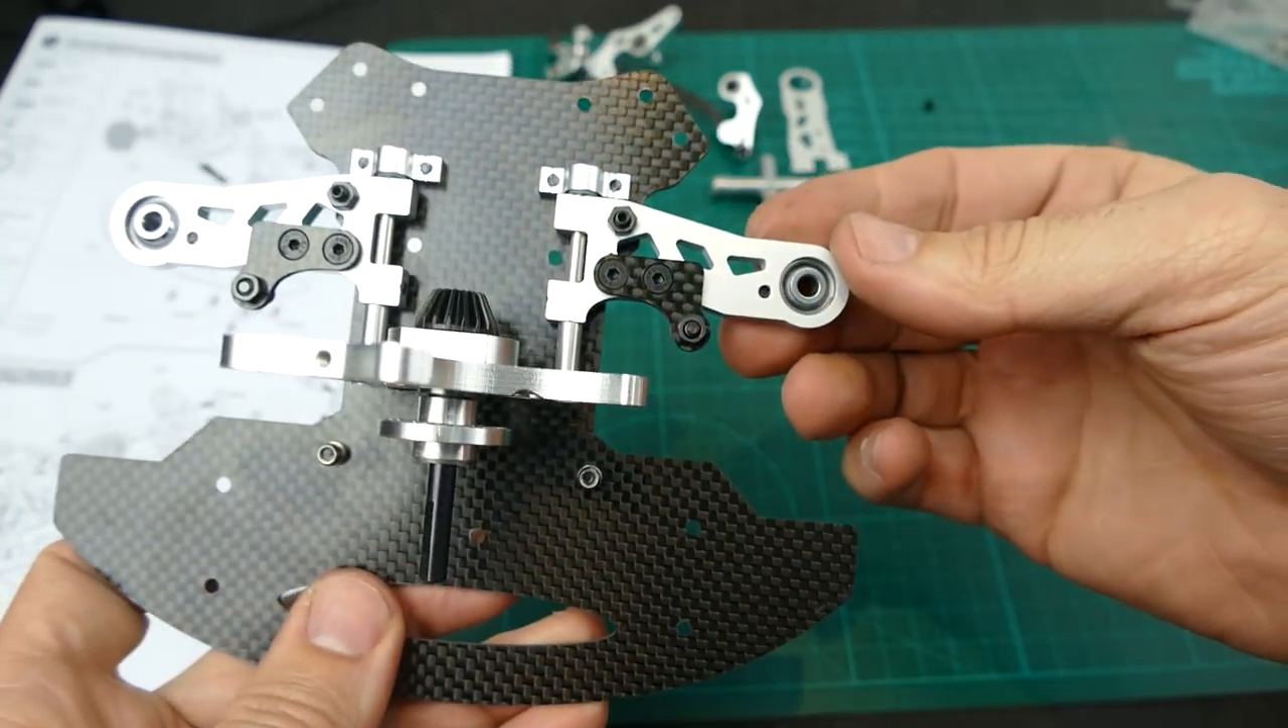And there we have step five done. Left and right suspension arms are on. Everything seems to be in where it should.